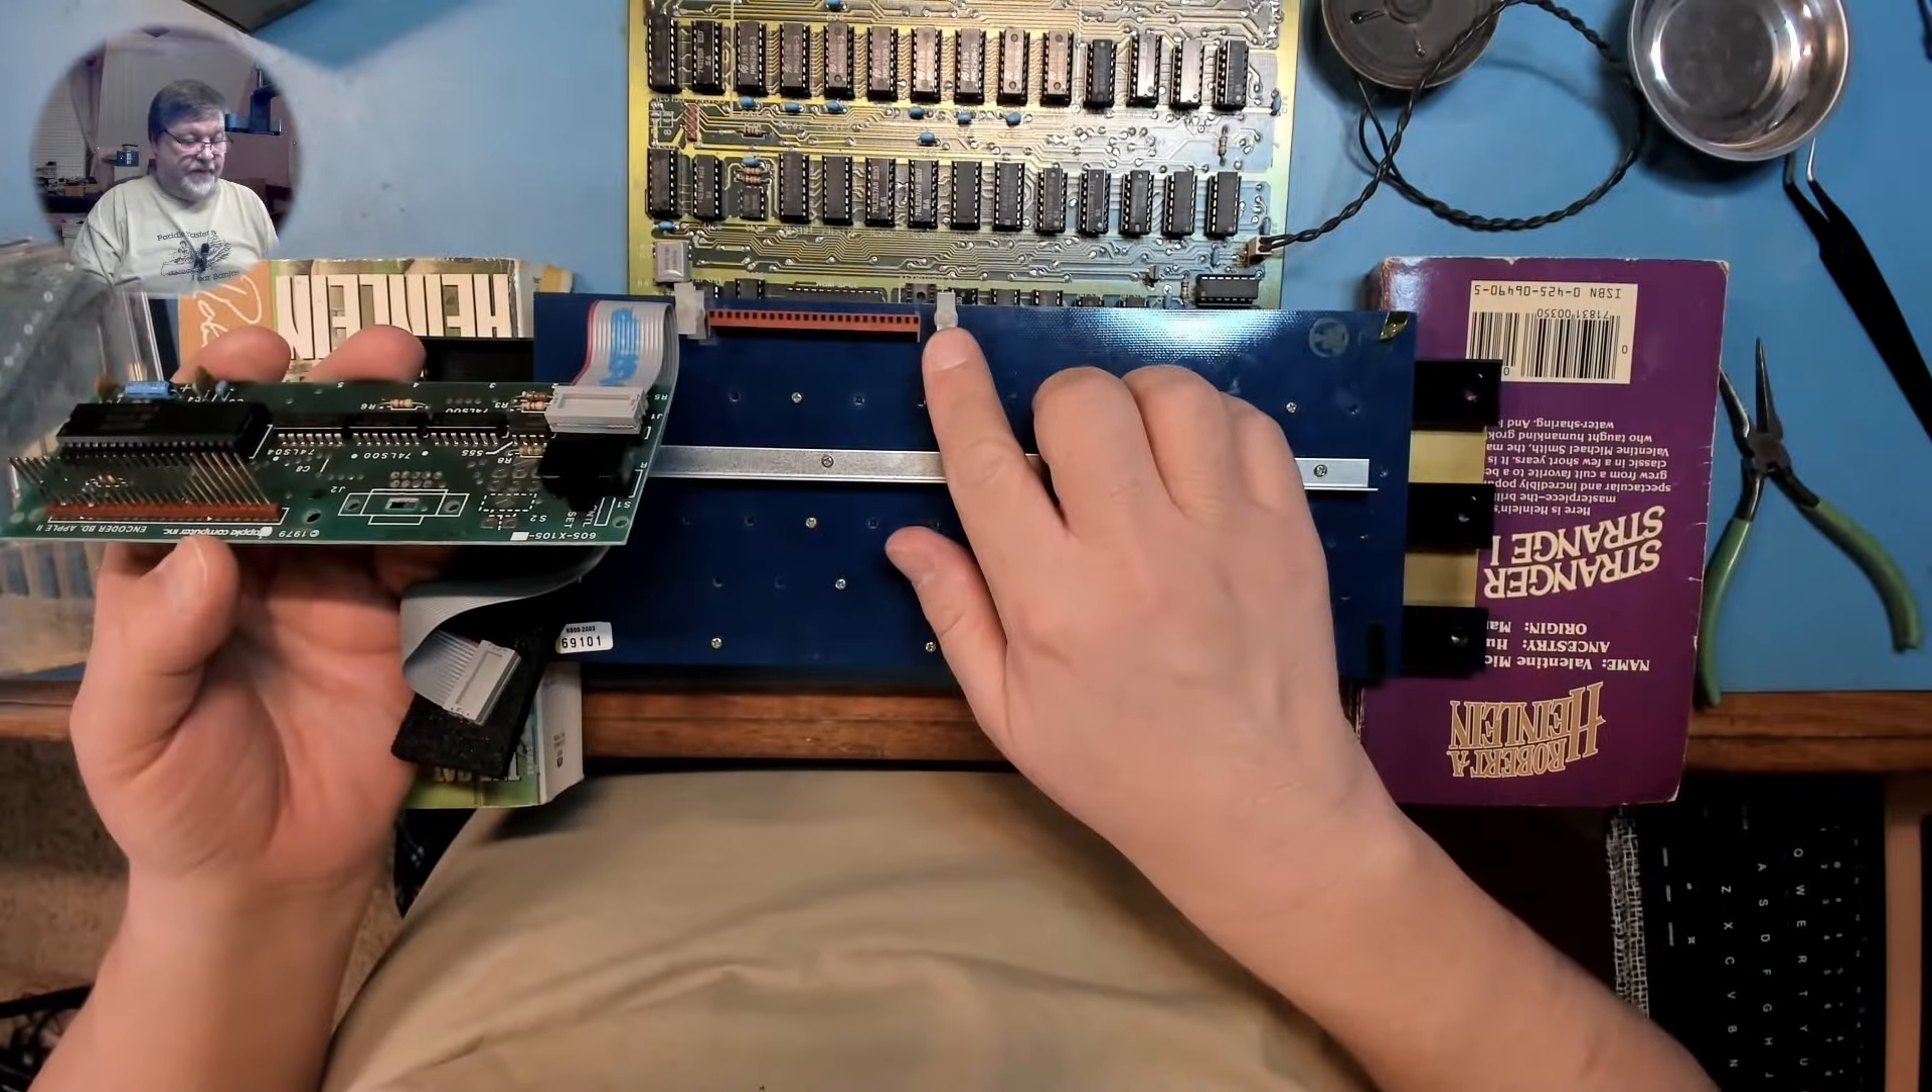Now, I have already removed the encoder board, and it's over here.